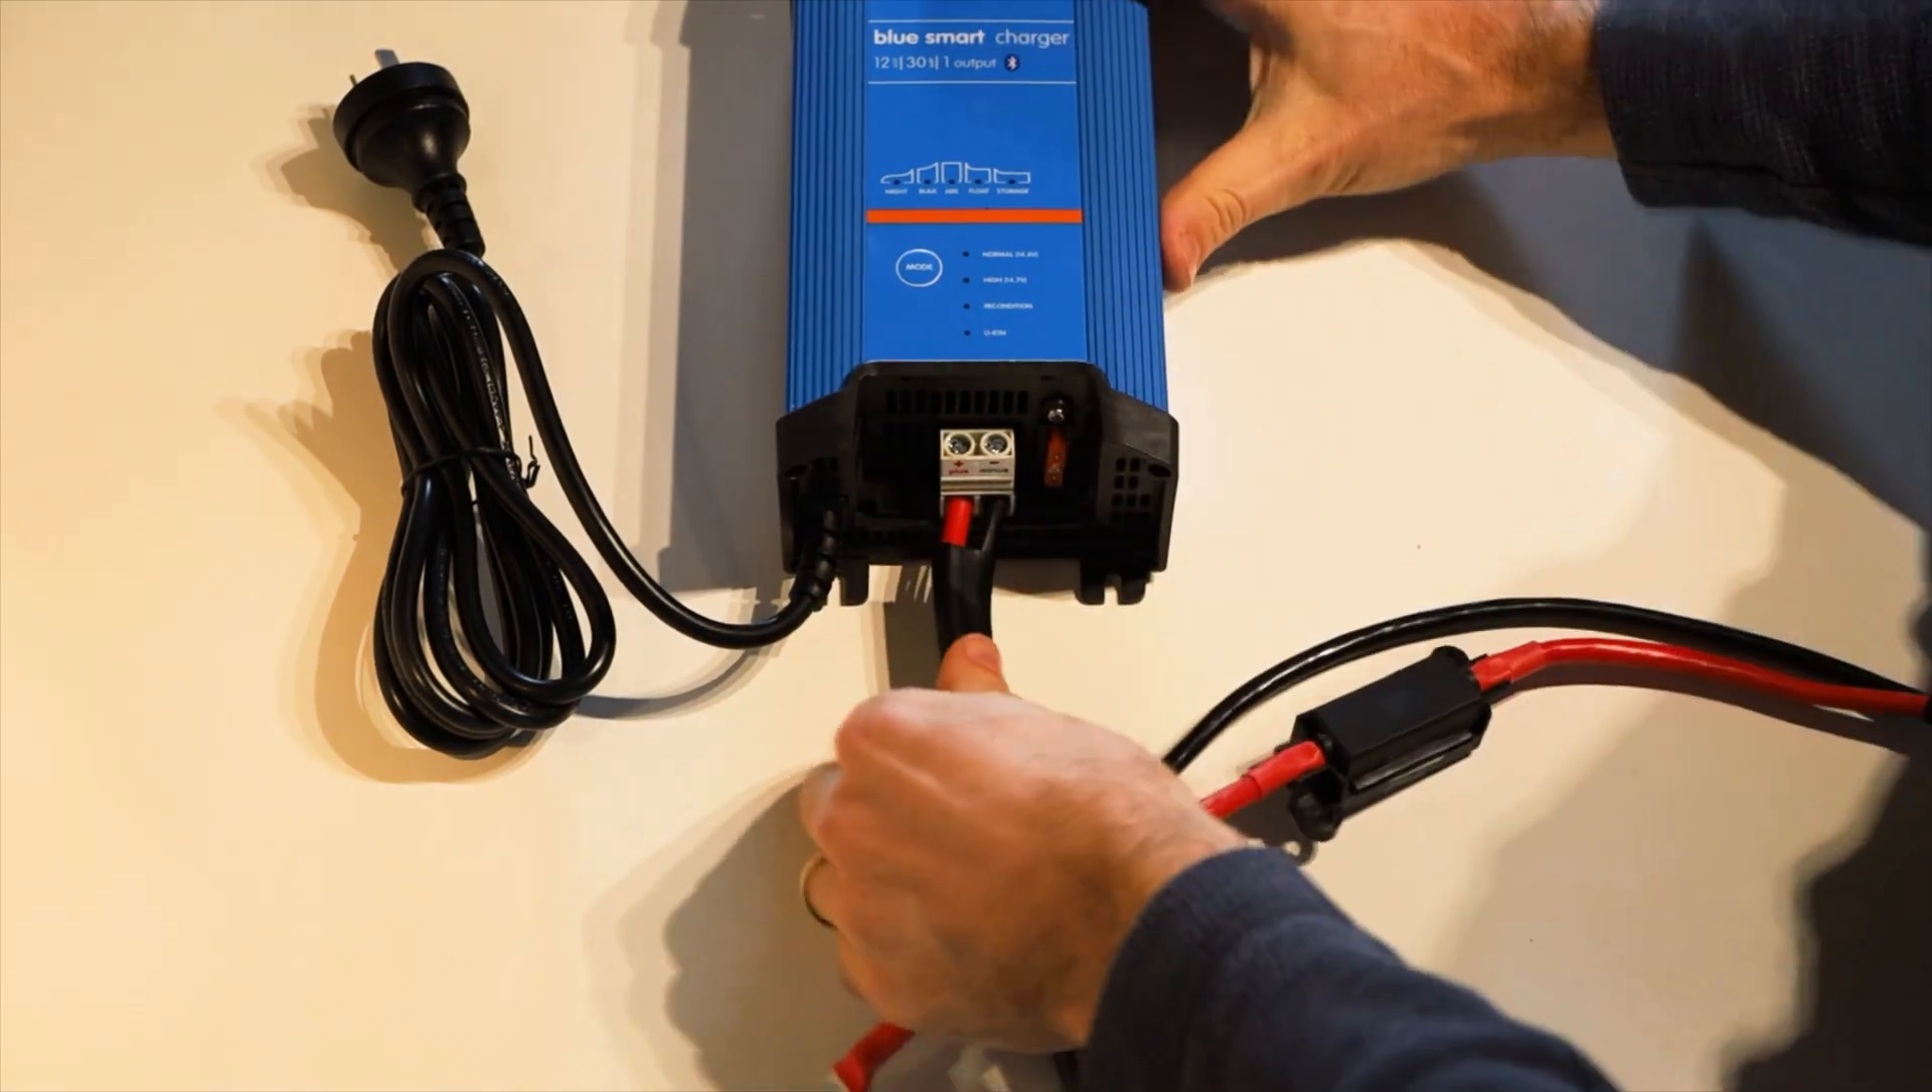There we go, we've now got the cable connected.